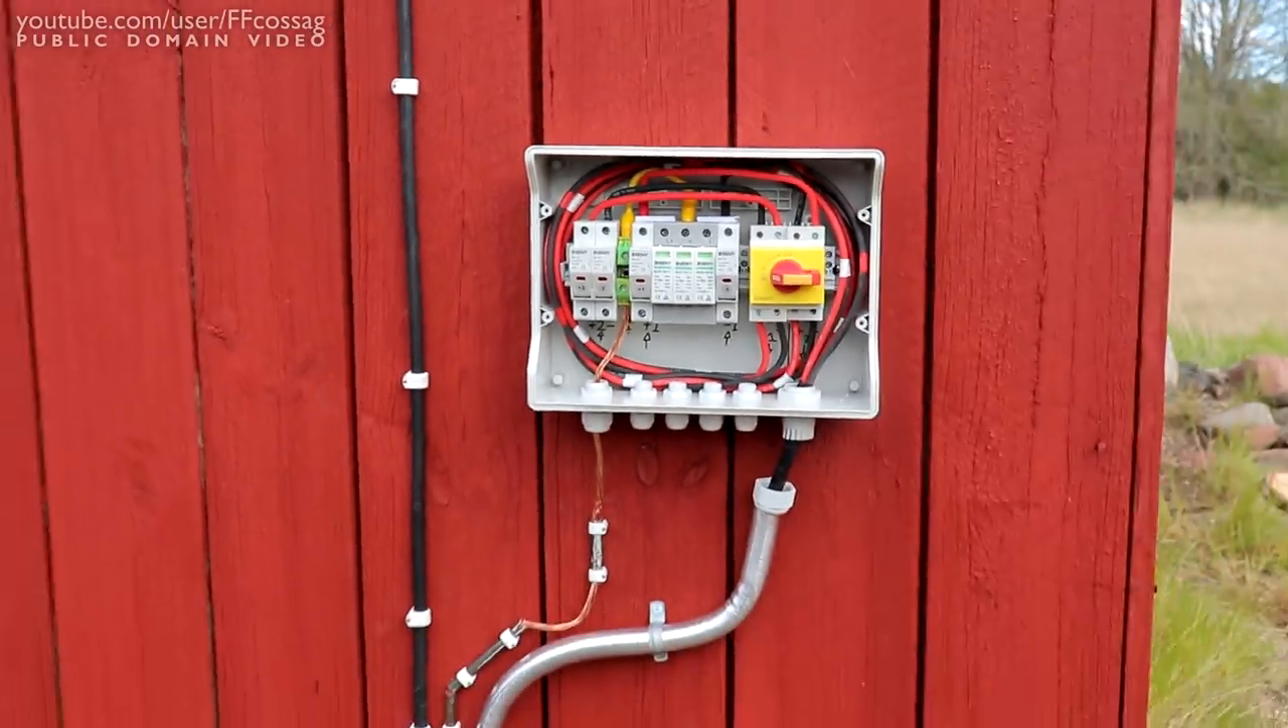So everything's put back as it should be. I just have to screw the caps on and put the front back.